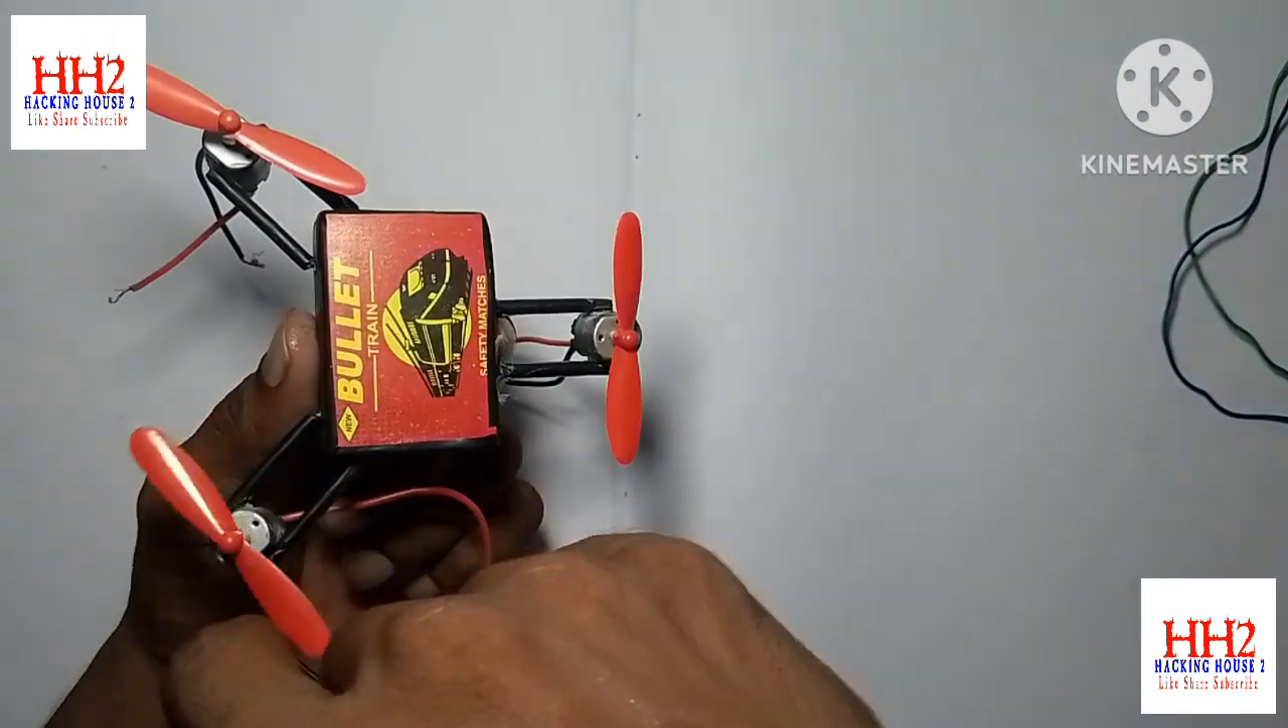तो दोस्तों हमने ड्रोन मोटर को माचिस के बॉक्स से हमने जोड़ जैसे कि आप देख सकते हैं।